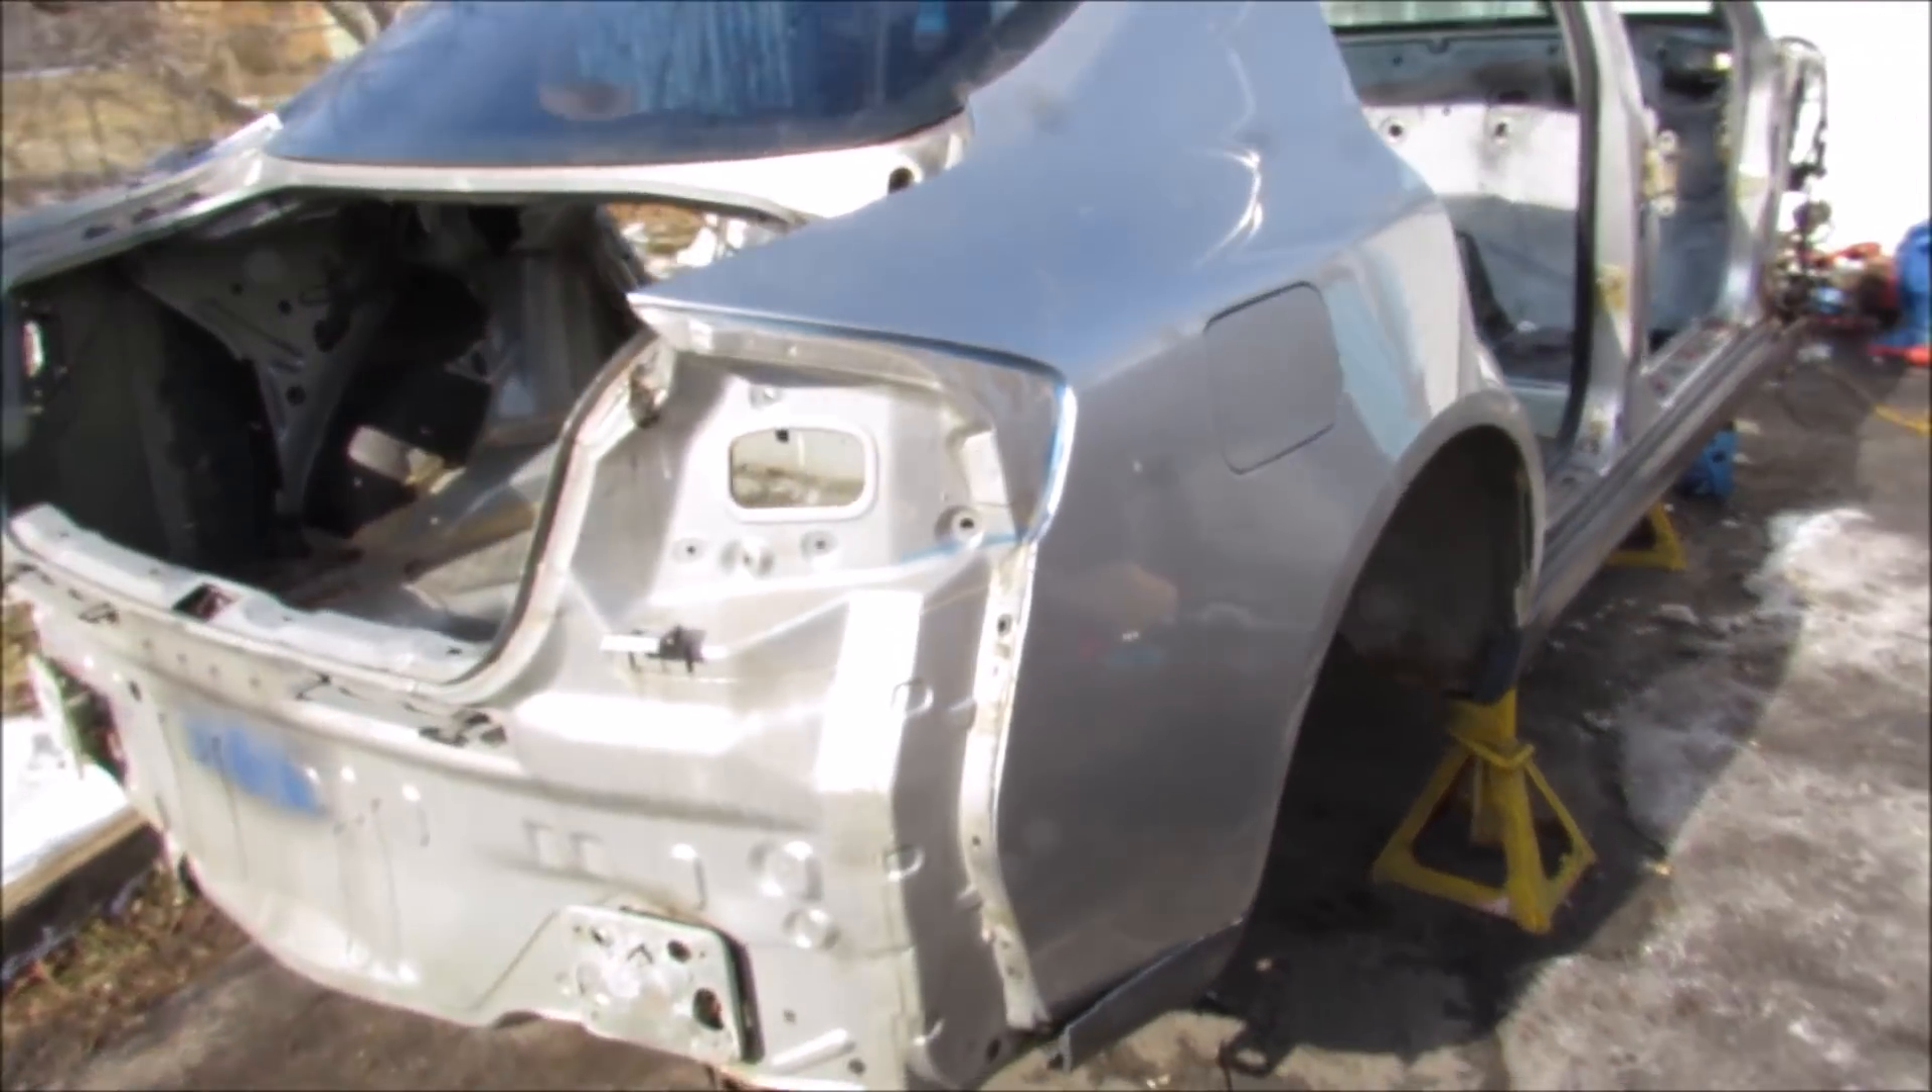Everything left is just the unibody itself.